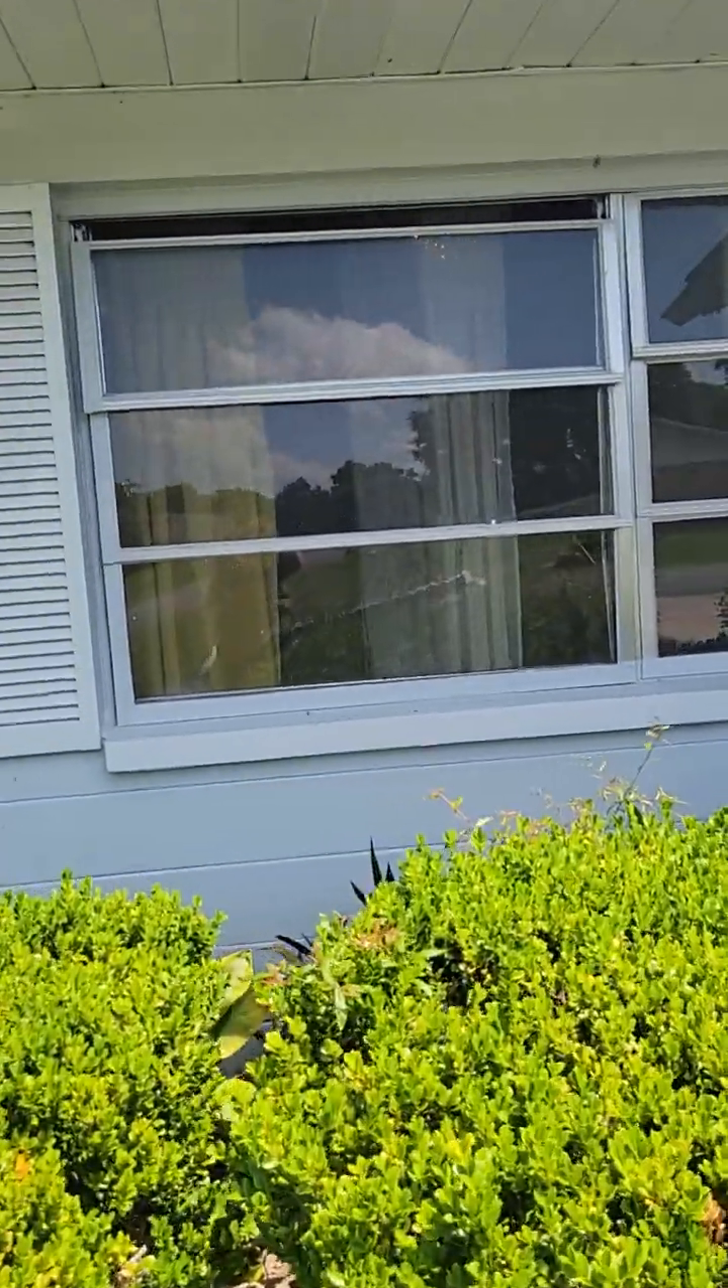You can see that top-left window there doesn't meet the top.